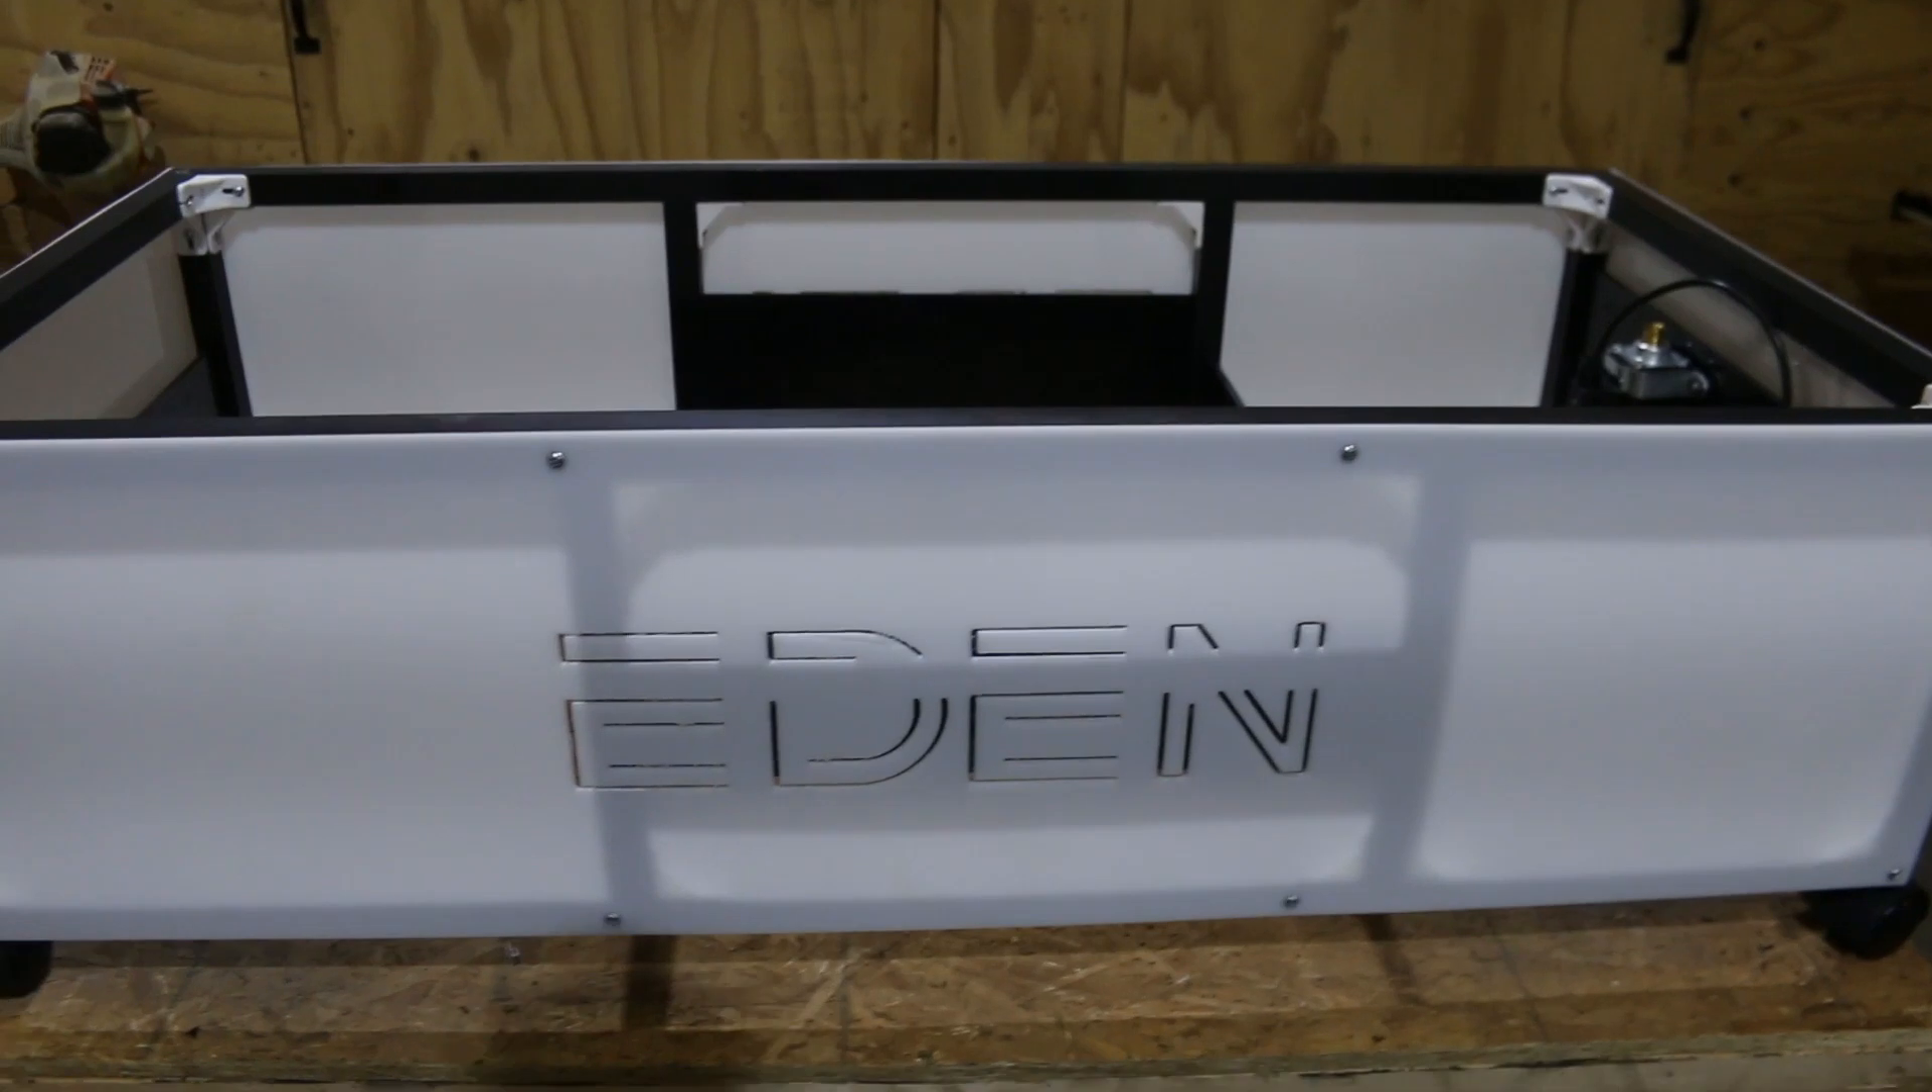We've got the base put together.